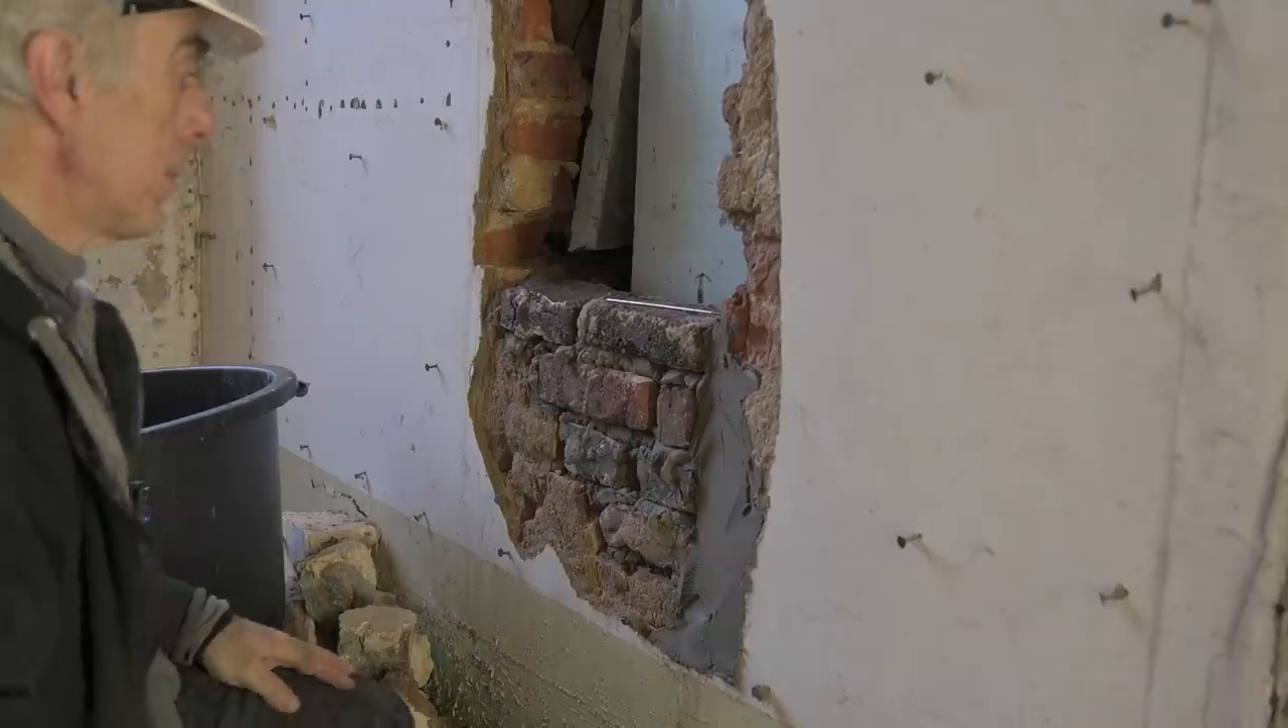So the bricks are in and I think this looks all right.